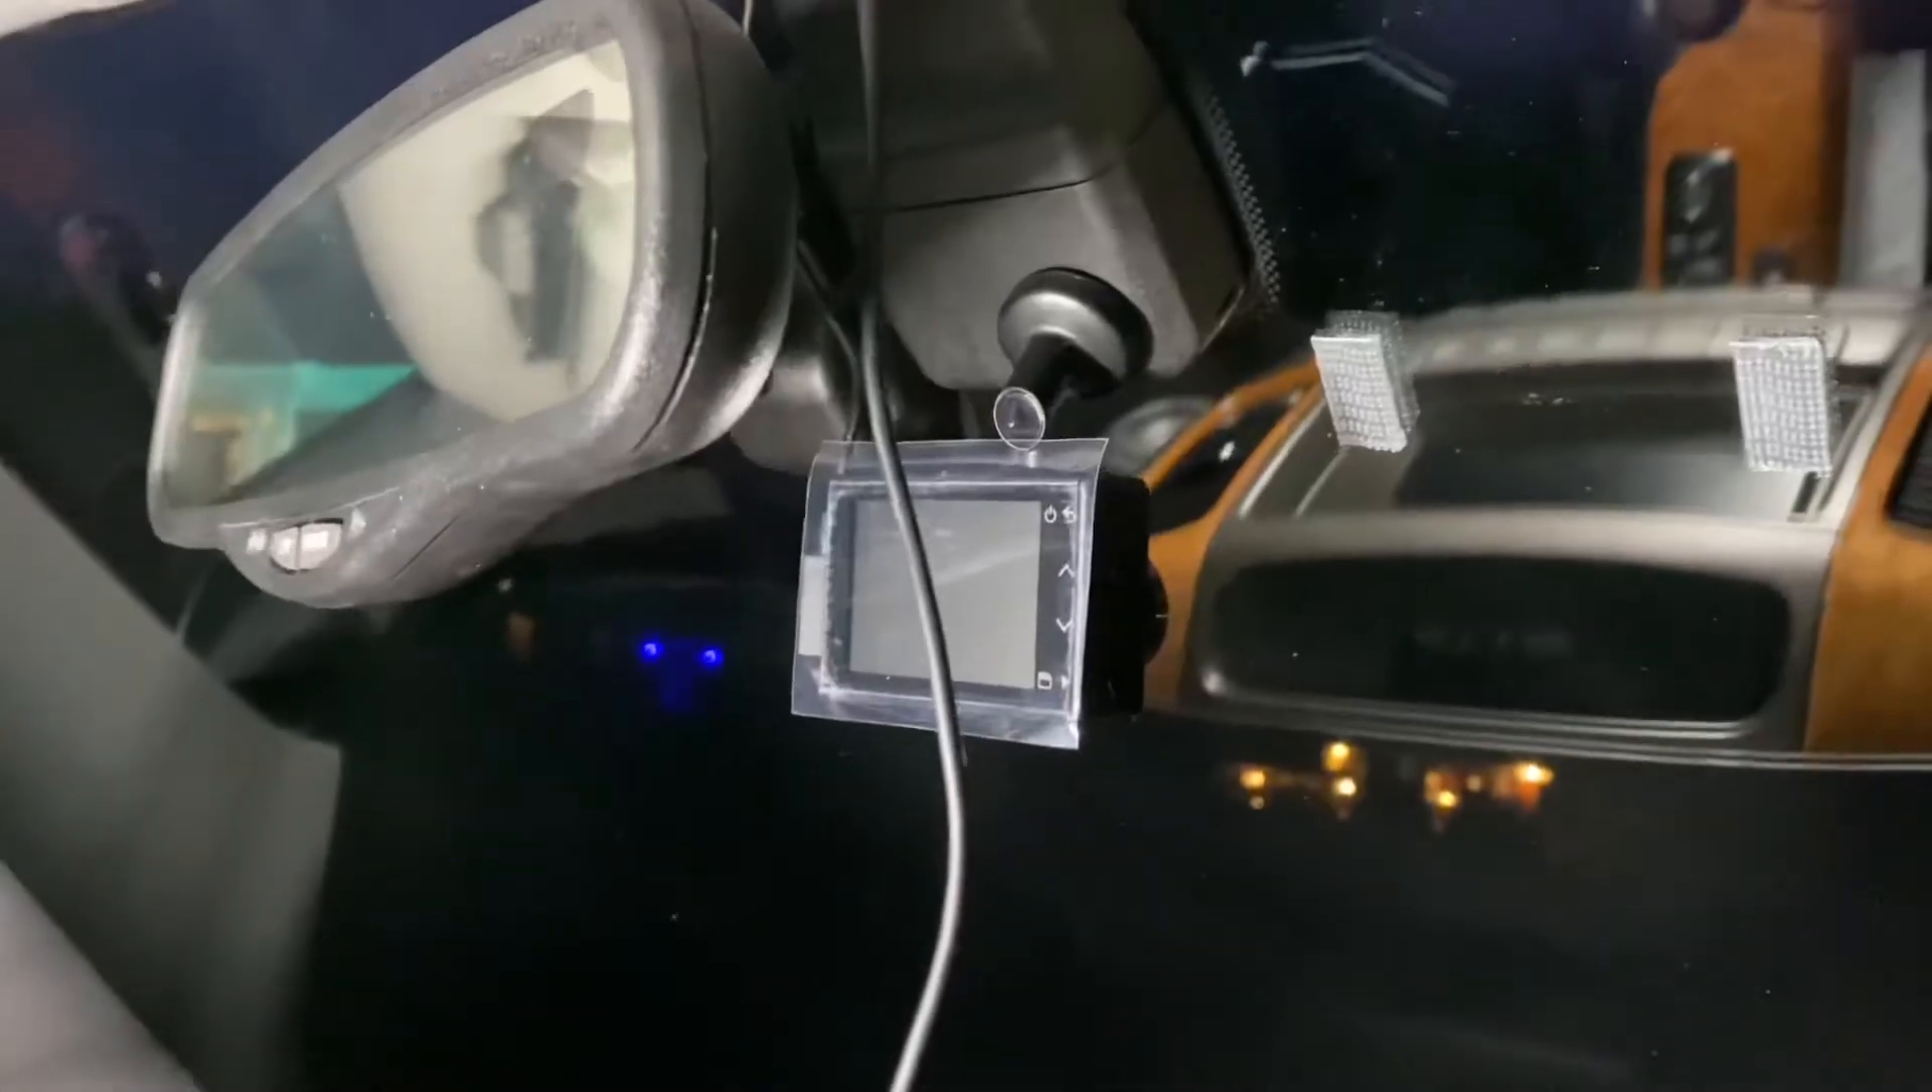I just have the wire running down here, but I'll tuck it behind in a second.